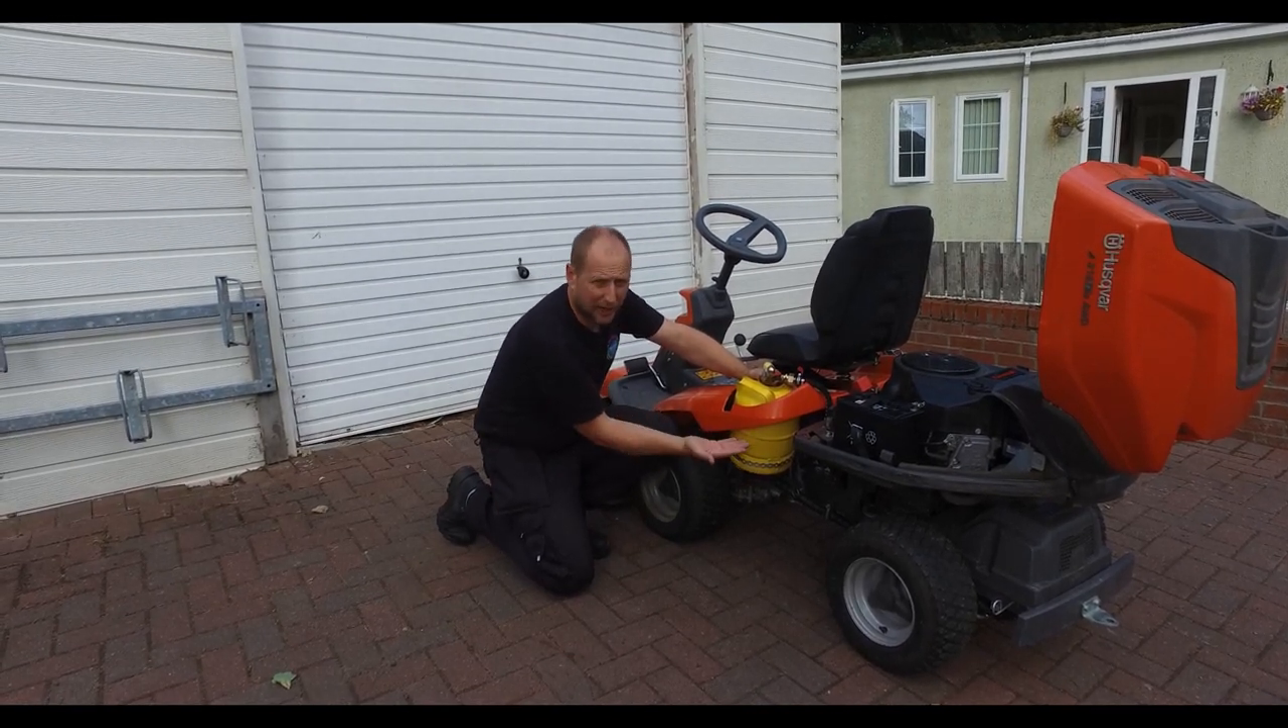So we've mounted this 2 .7 kg propane cylinder here. We actually had to raise it higher than I was wanting.